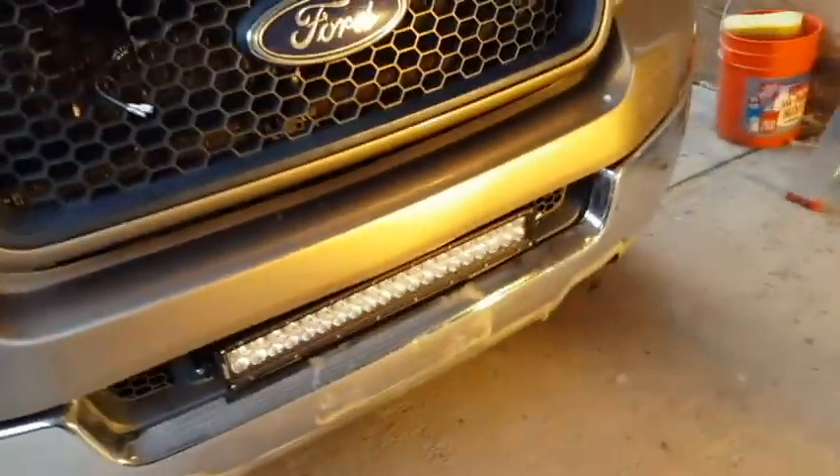Alright guys so we're done completely done with the light bar on the bumper.